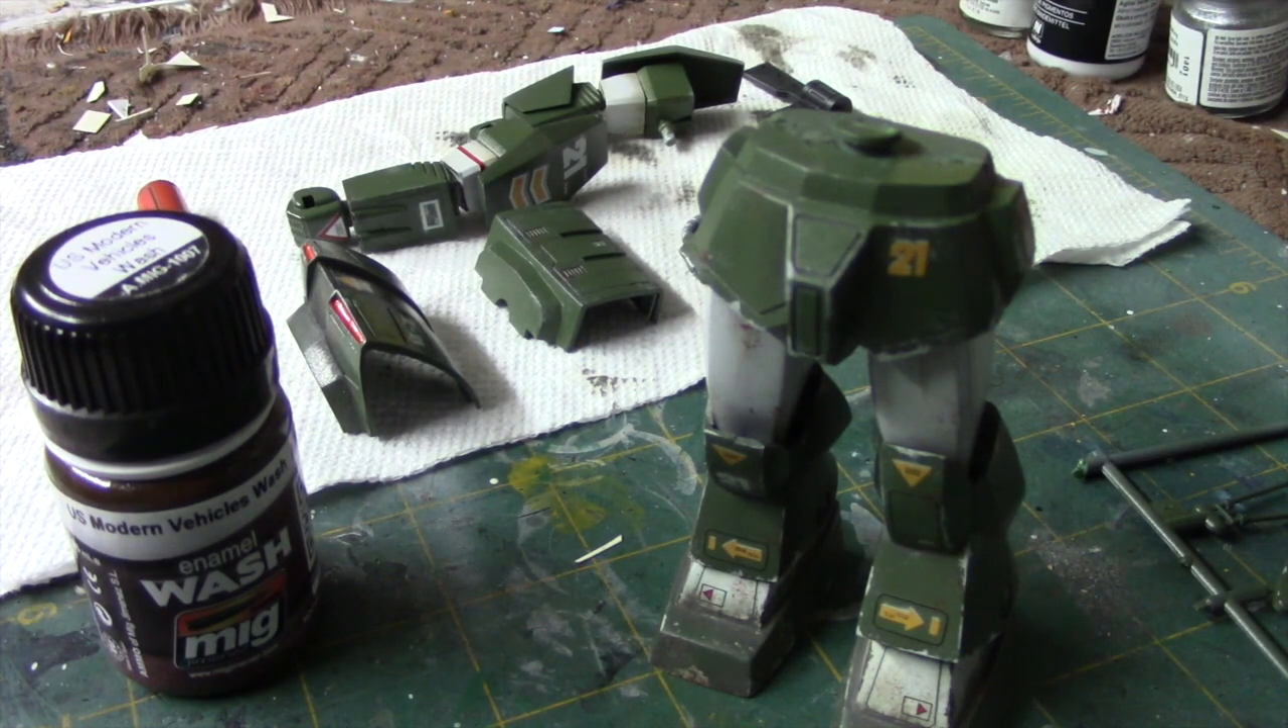Alright you can see I have the lower half of the suit assembled getting ready now to work with the upper half and complete assembly there. I still have some decals to apply as well.